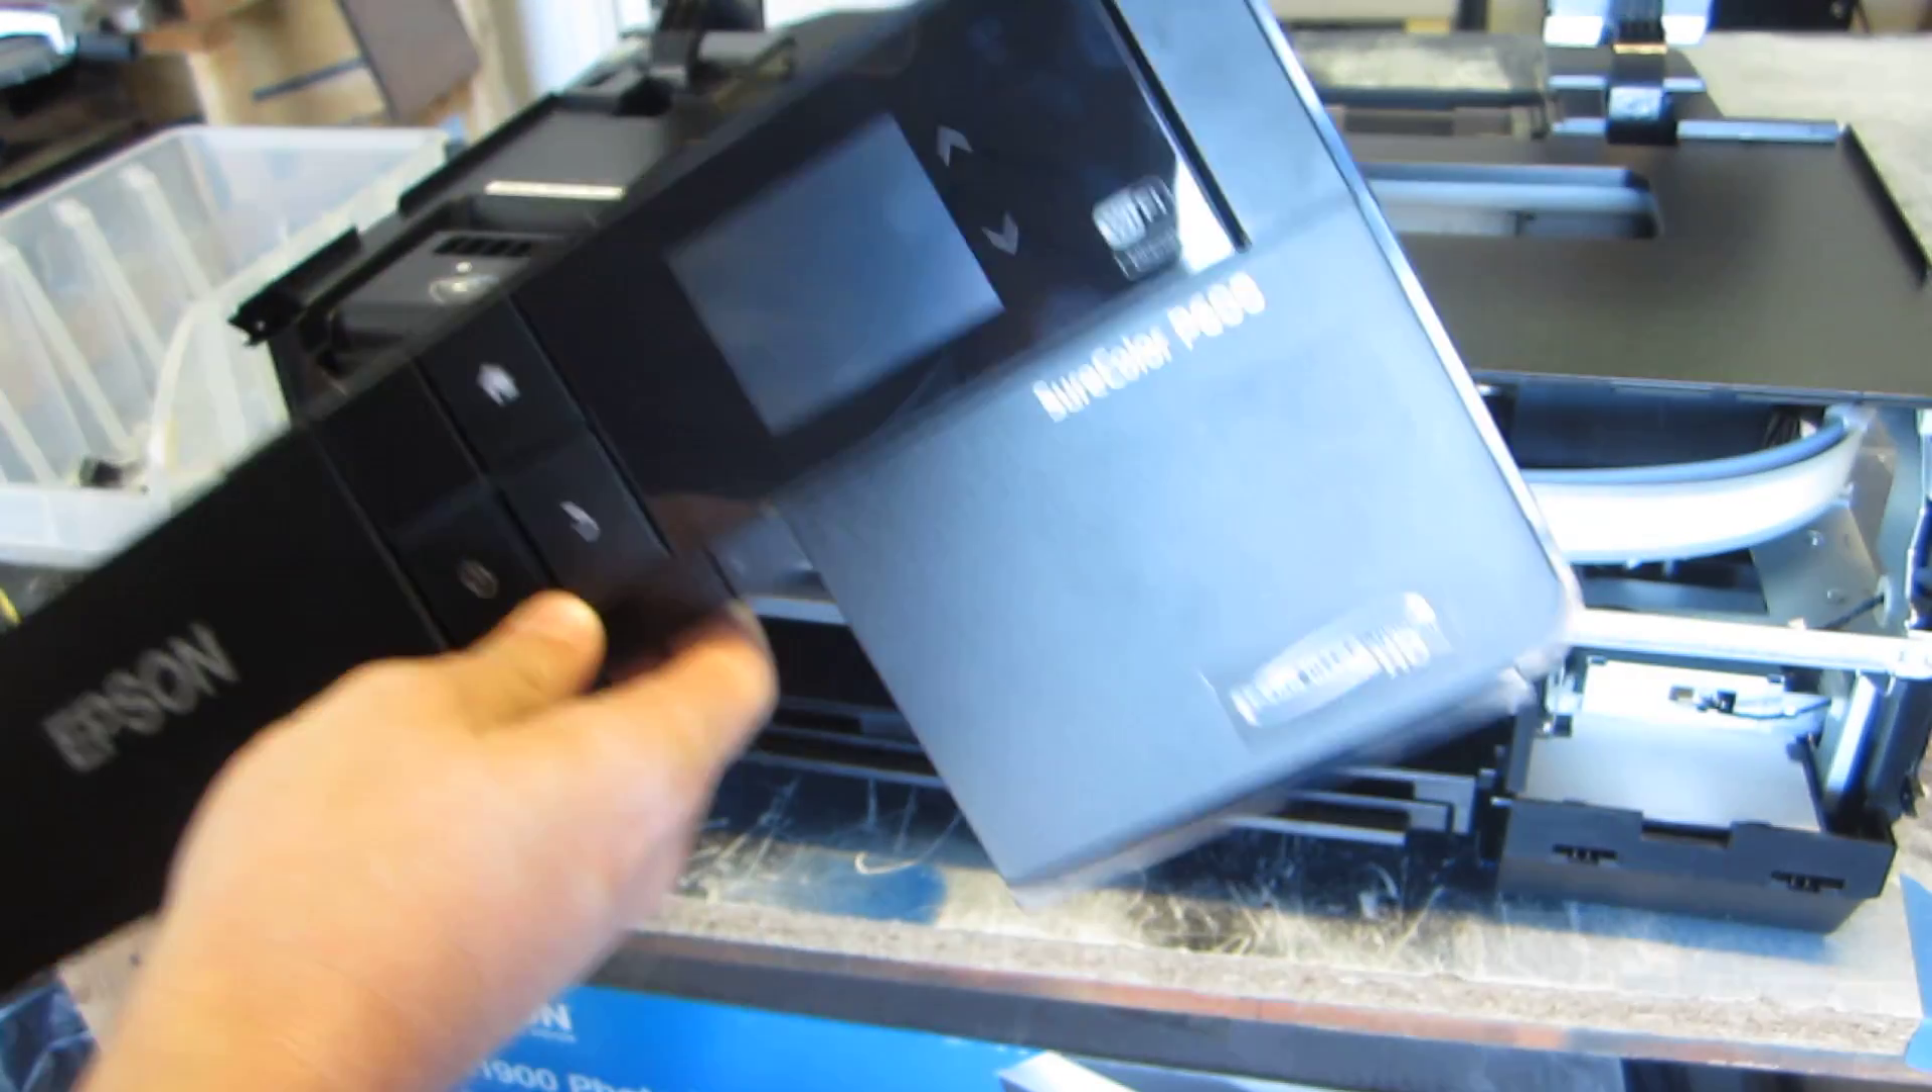And now we have the display off.